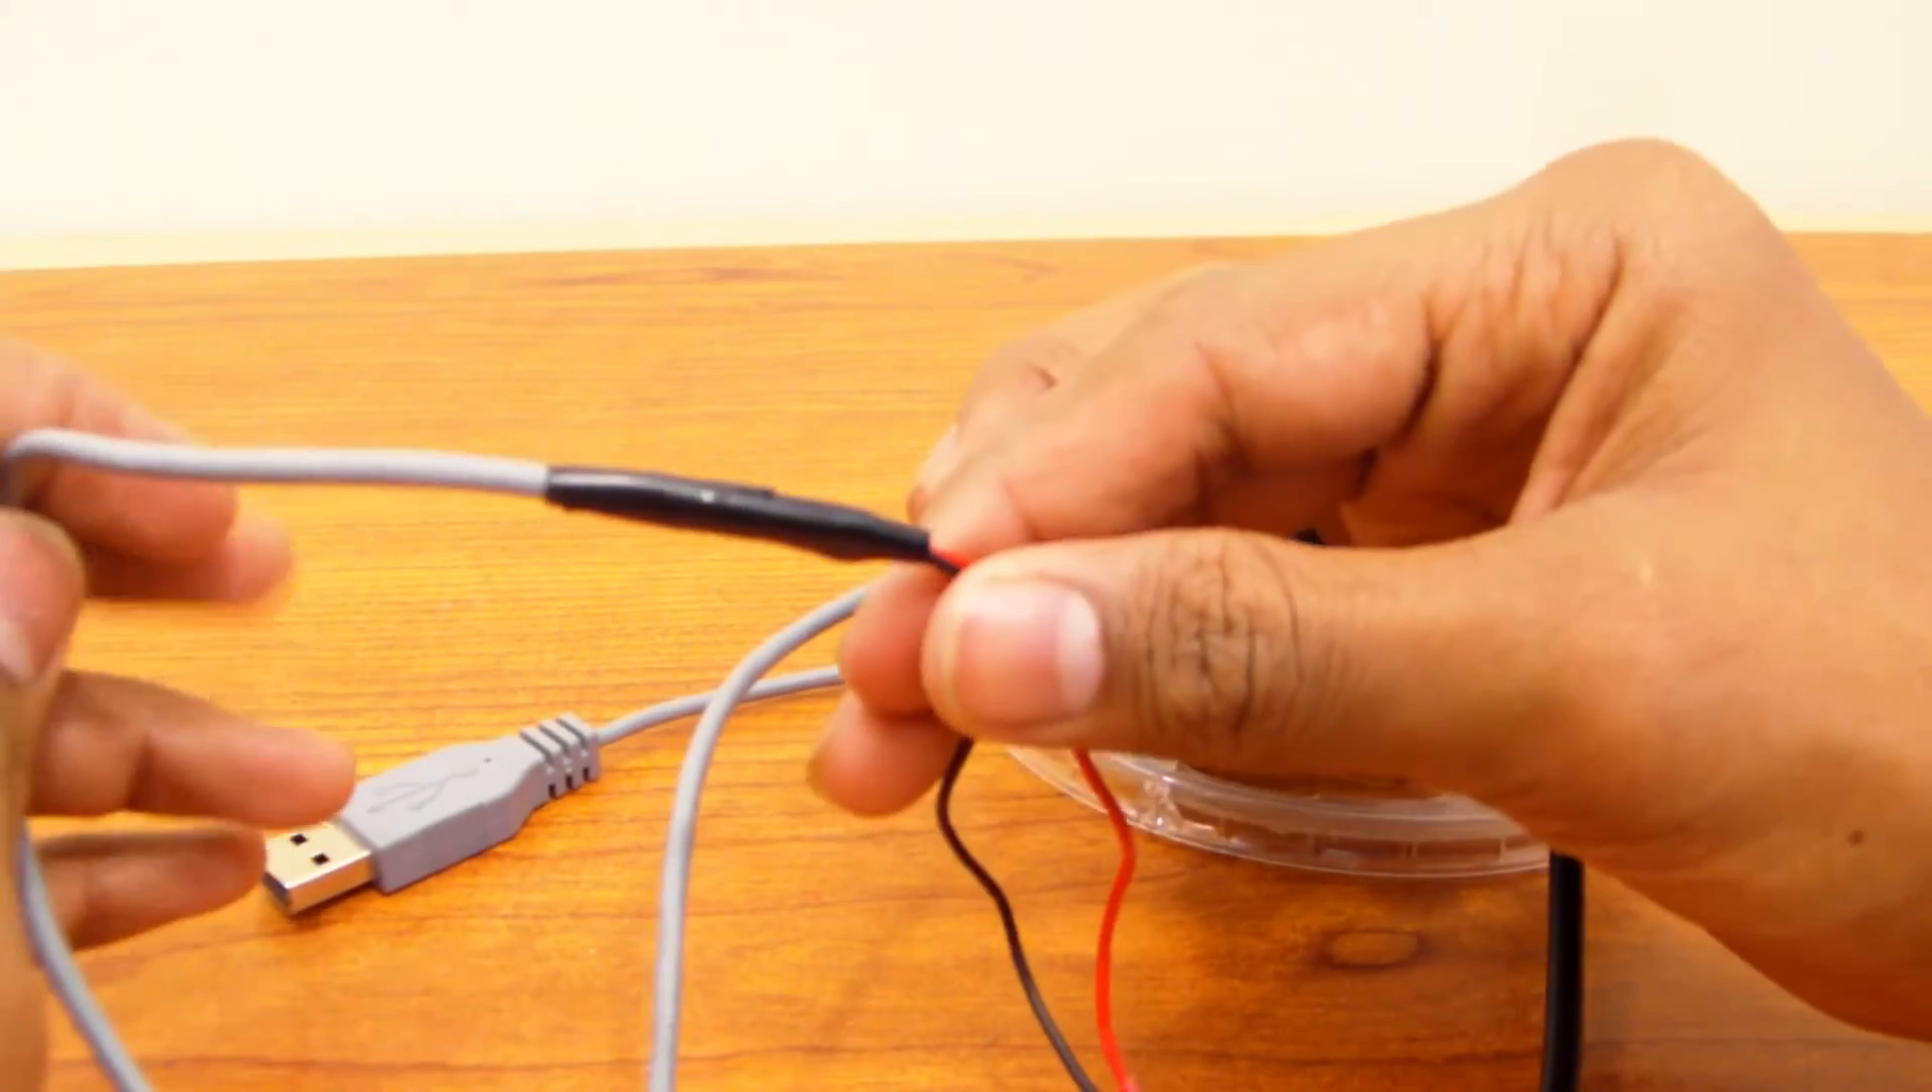So as you can see, I used electrical tape to put the two wires together.